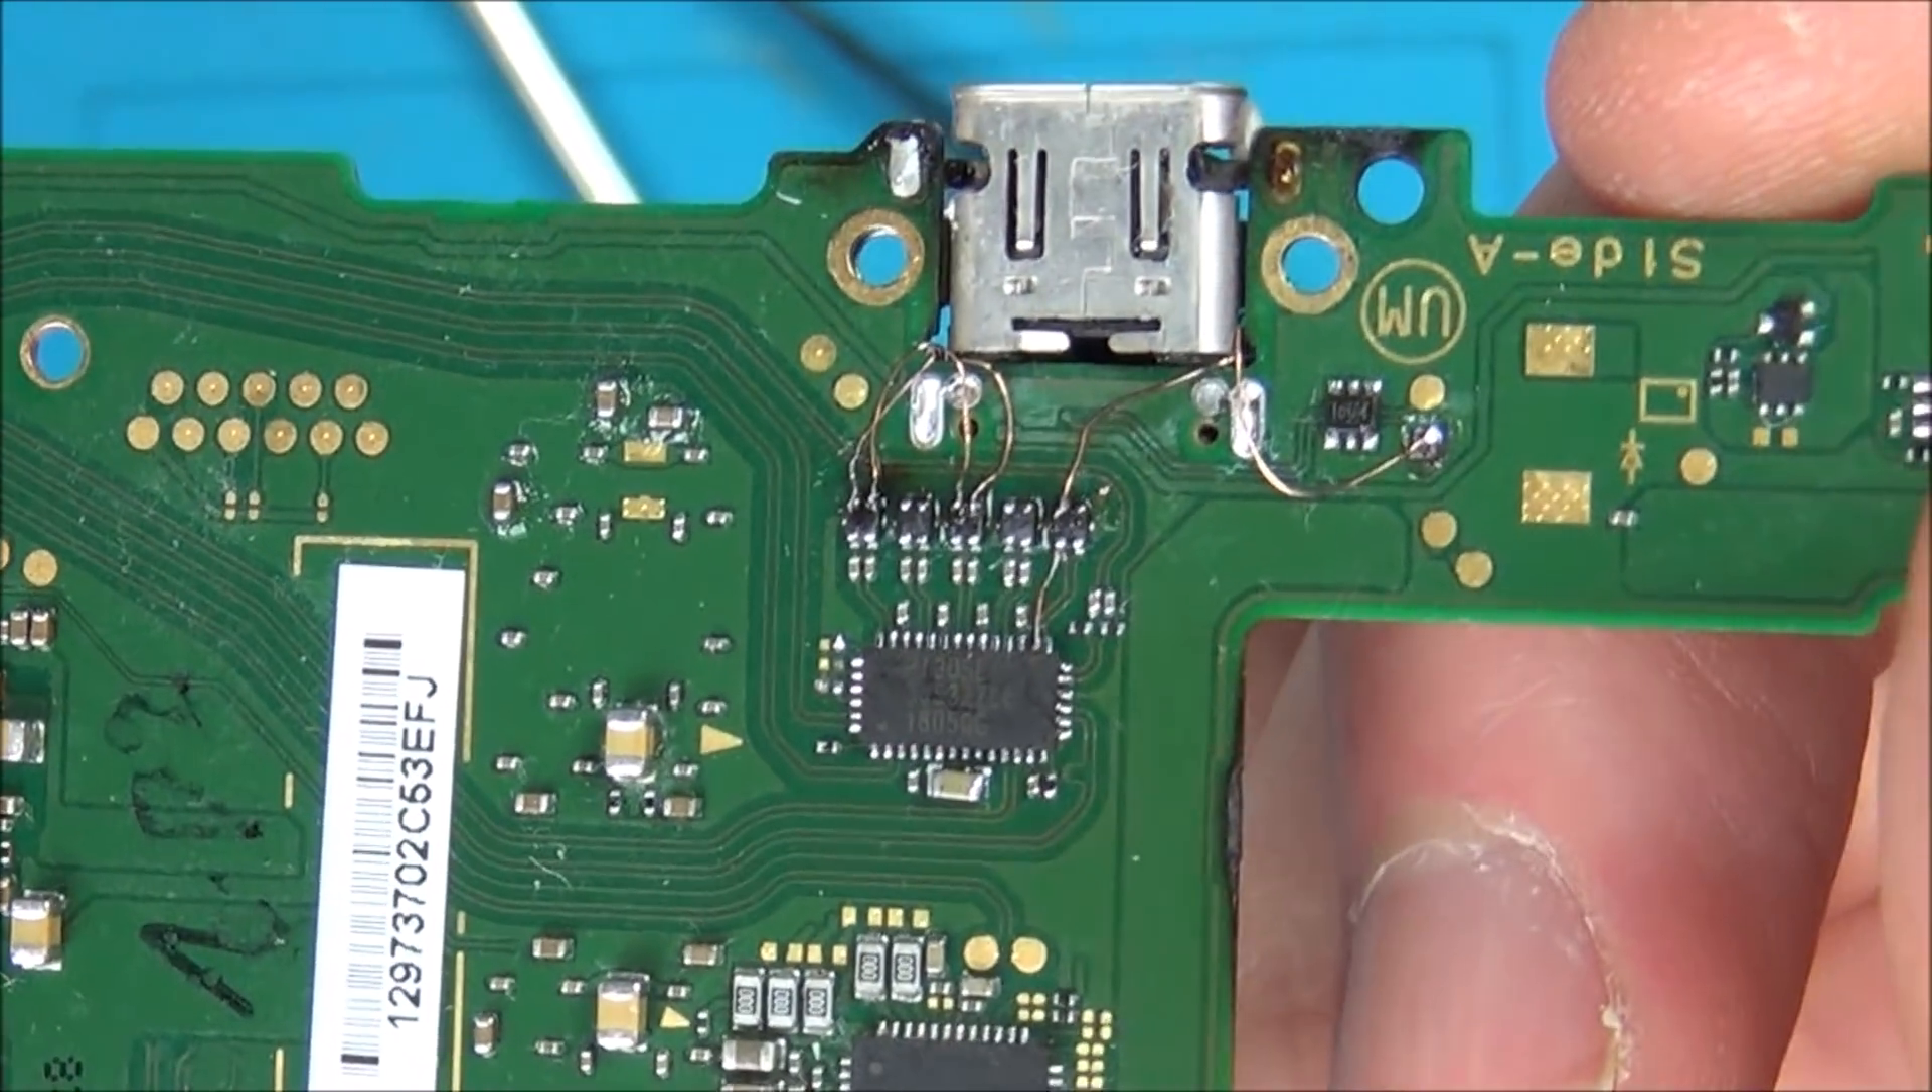And what I have done now is run little enameled wires from every single top pin to every little place on the board.